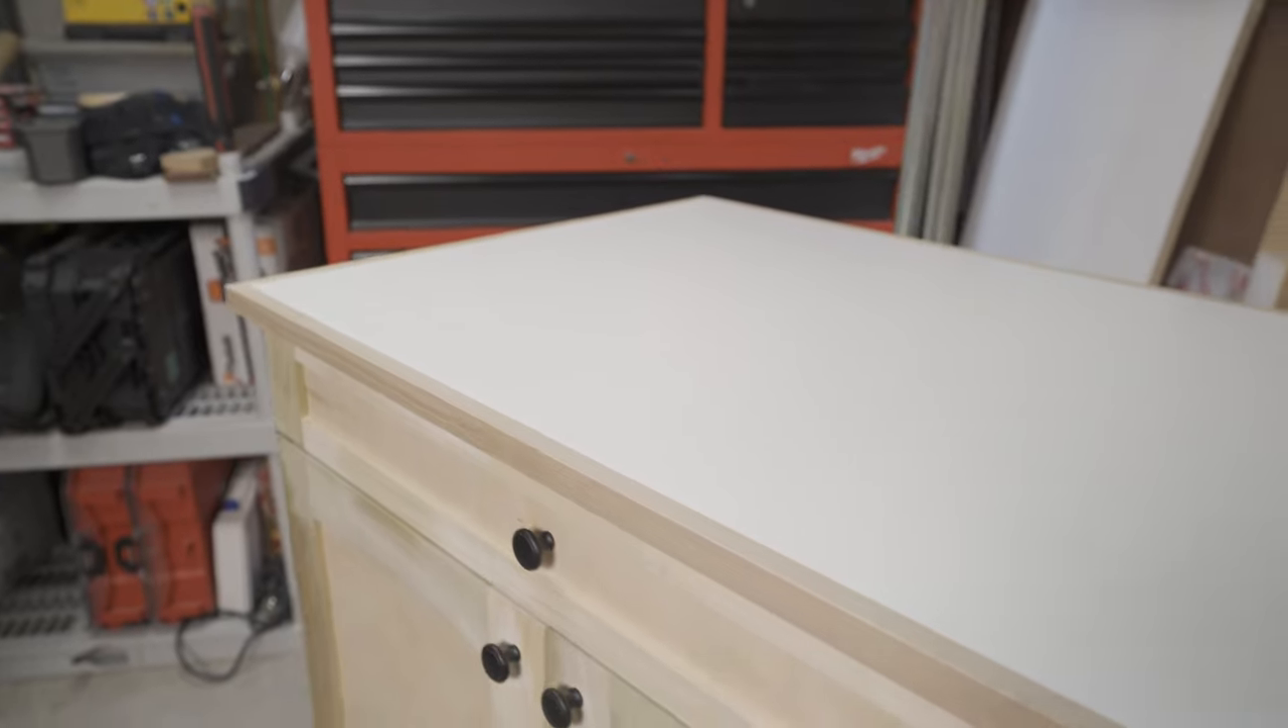I ended up adding a melamine top similar to my table saw workbench and used the same oak edge banding to give this thing a more durable finish.